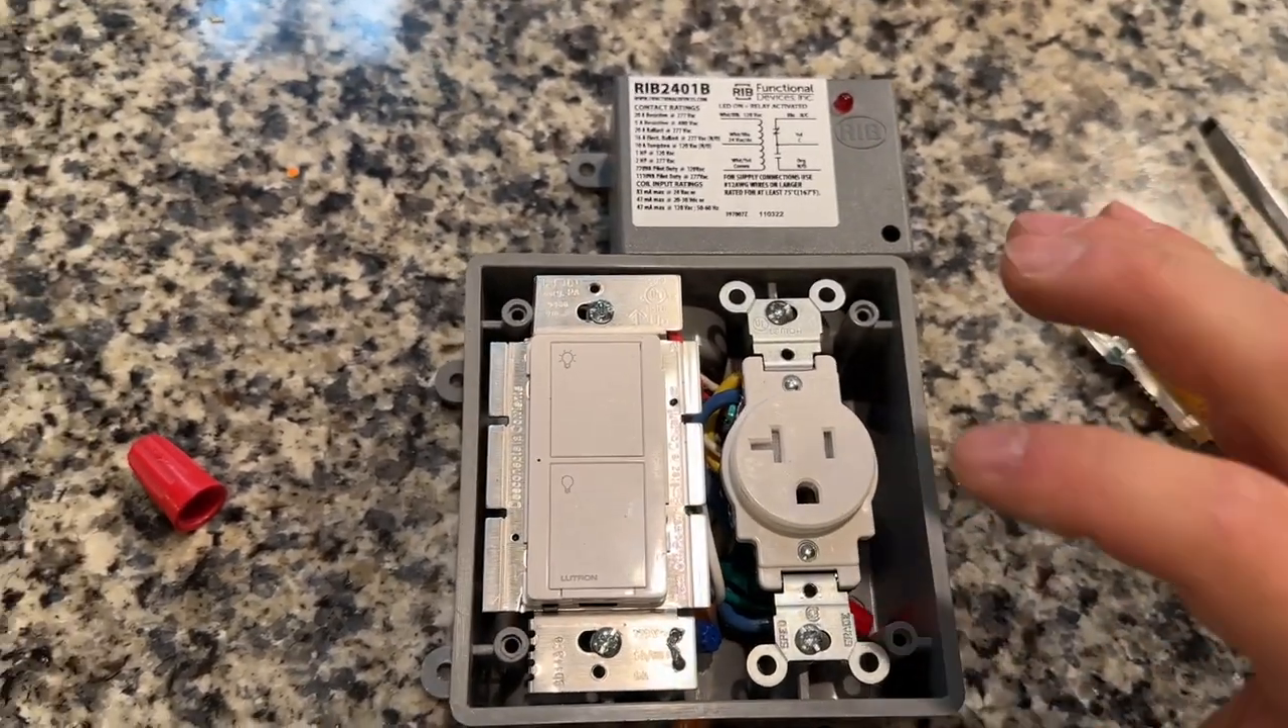So I have the rest of the wiring connections made the switch and the outlet mounted inside their box.